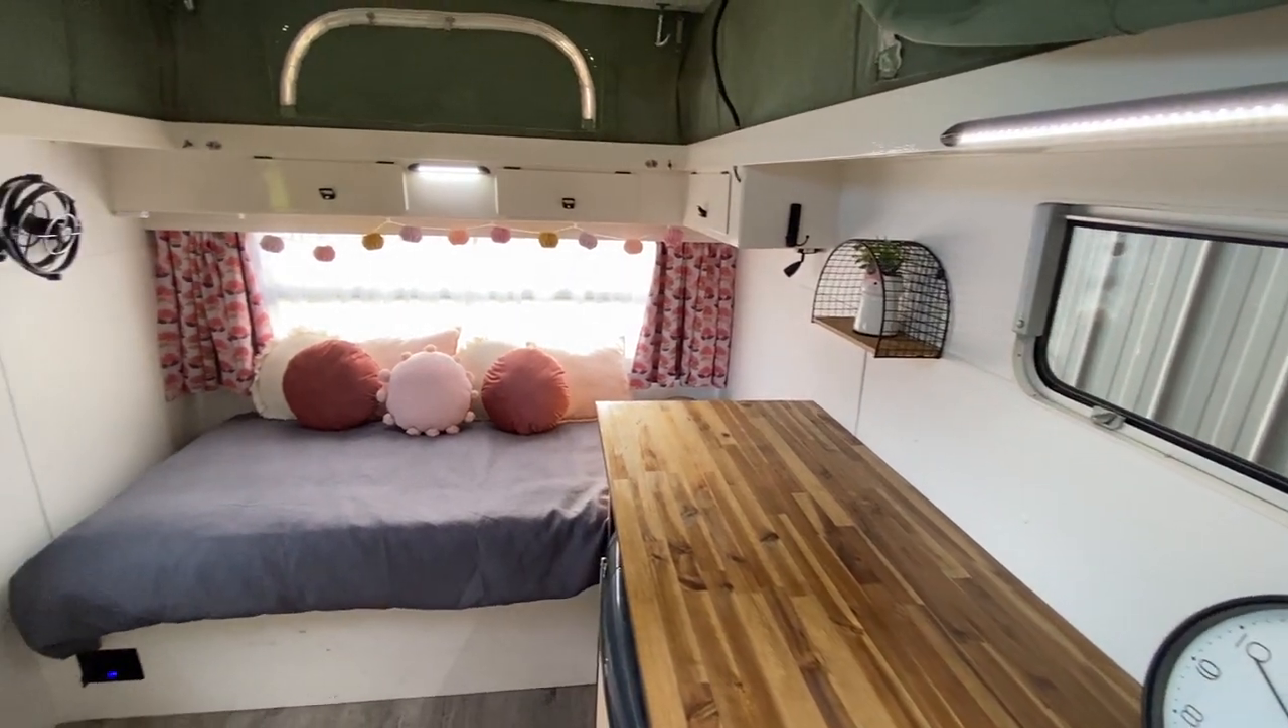New bench top. Still got to put a sink in there.